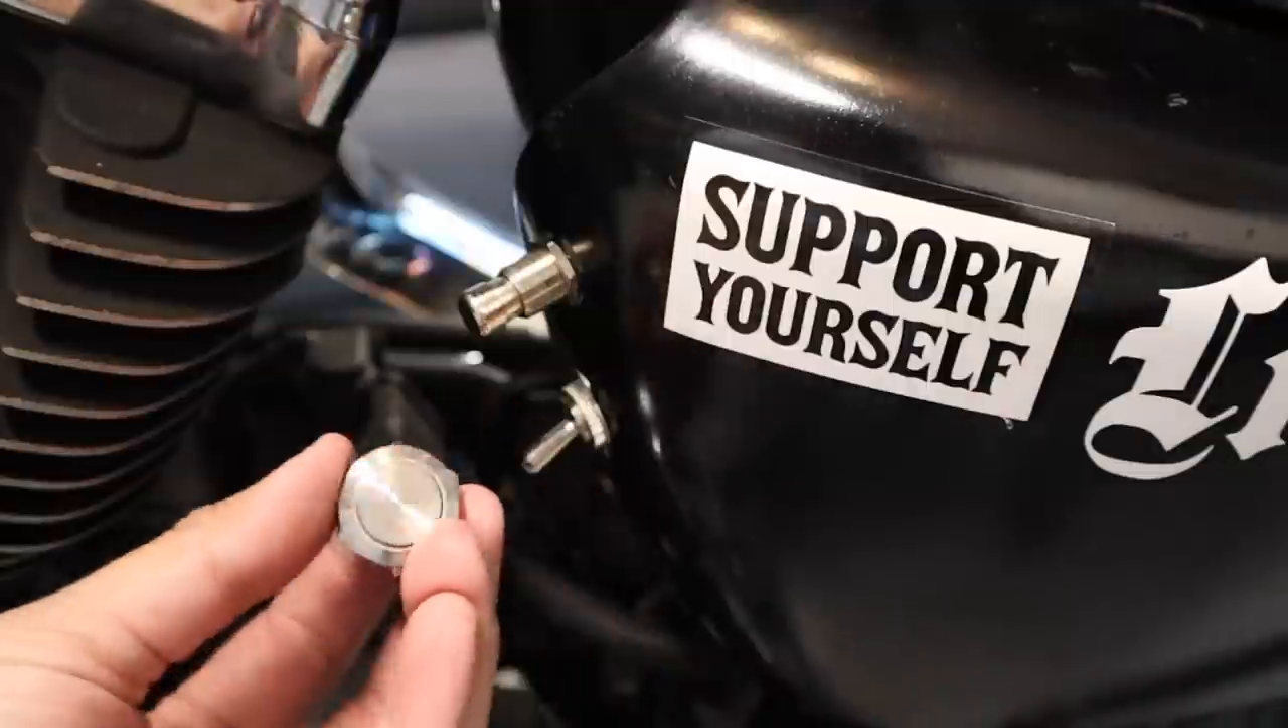So this is what it looks like right now with the old switch as you can see it sticks out way too much so I think the new one is gonna look a lot better.